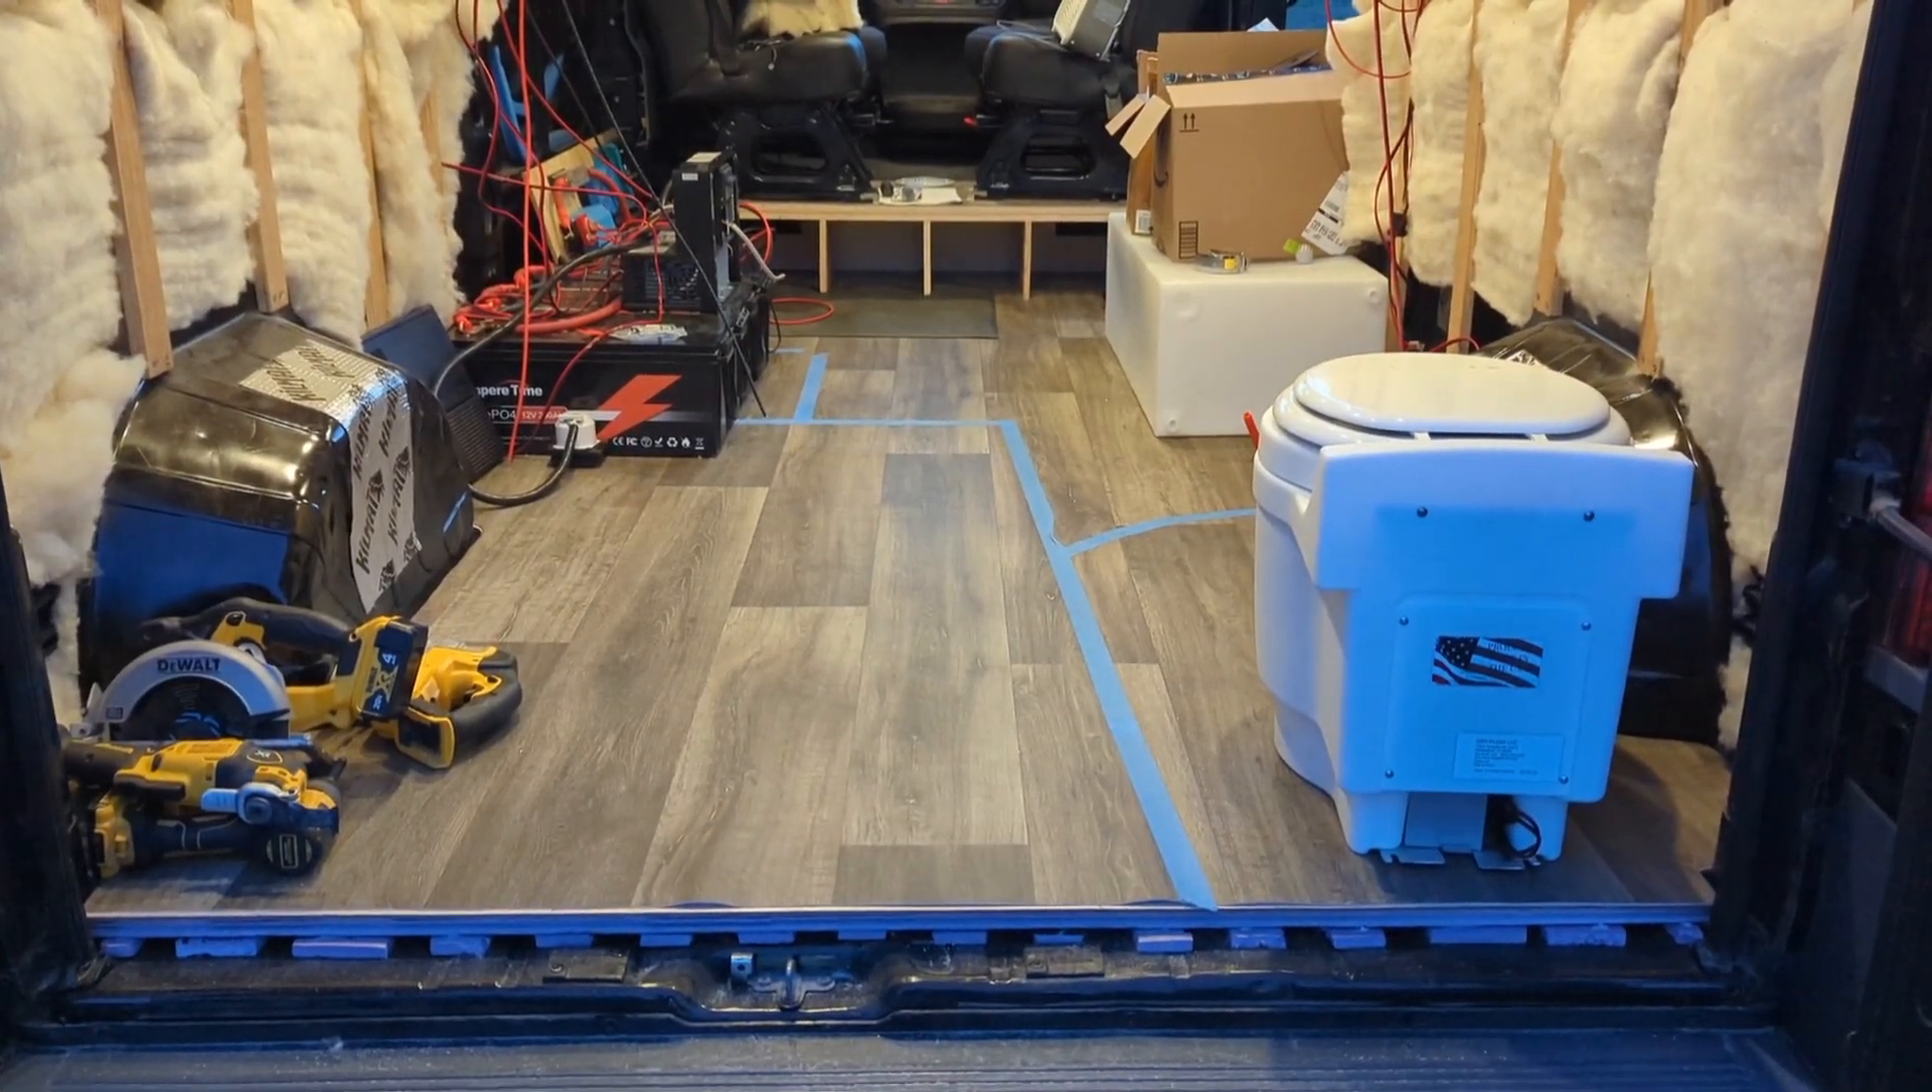Here's a look at that finished sheet vinyl floor.